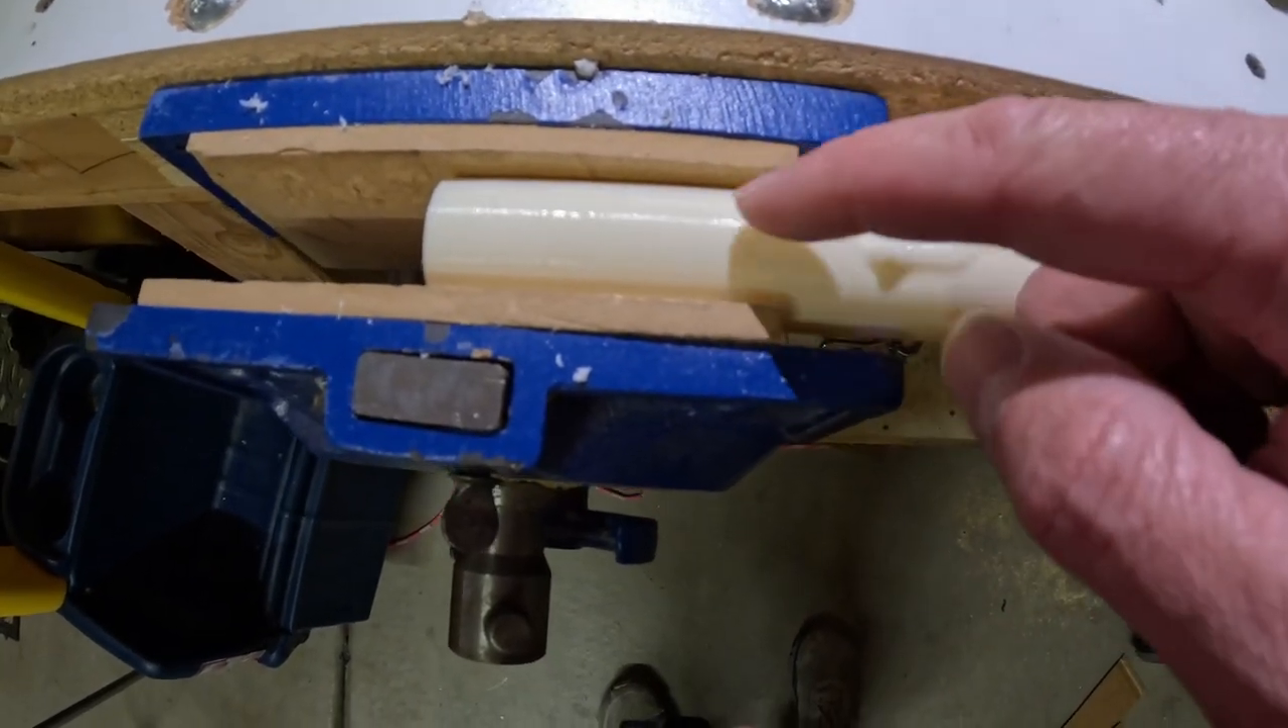I've added two pieces of quarter inch MDF because it won't be metal on plastic it'll be MDF on plastic.